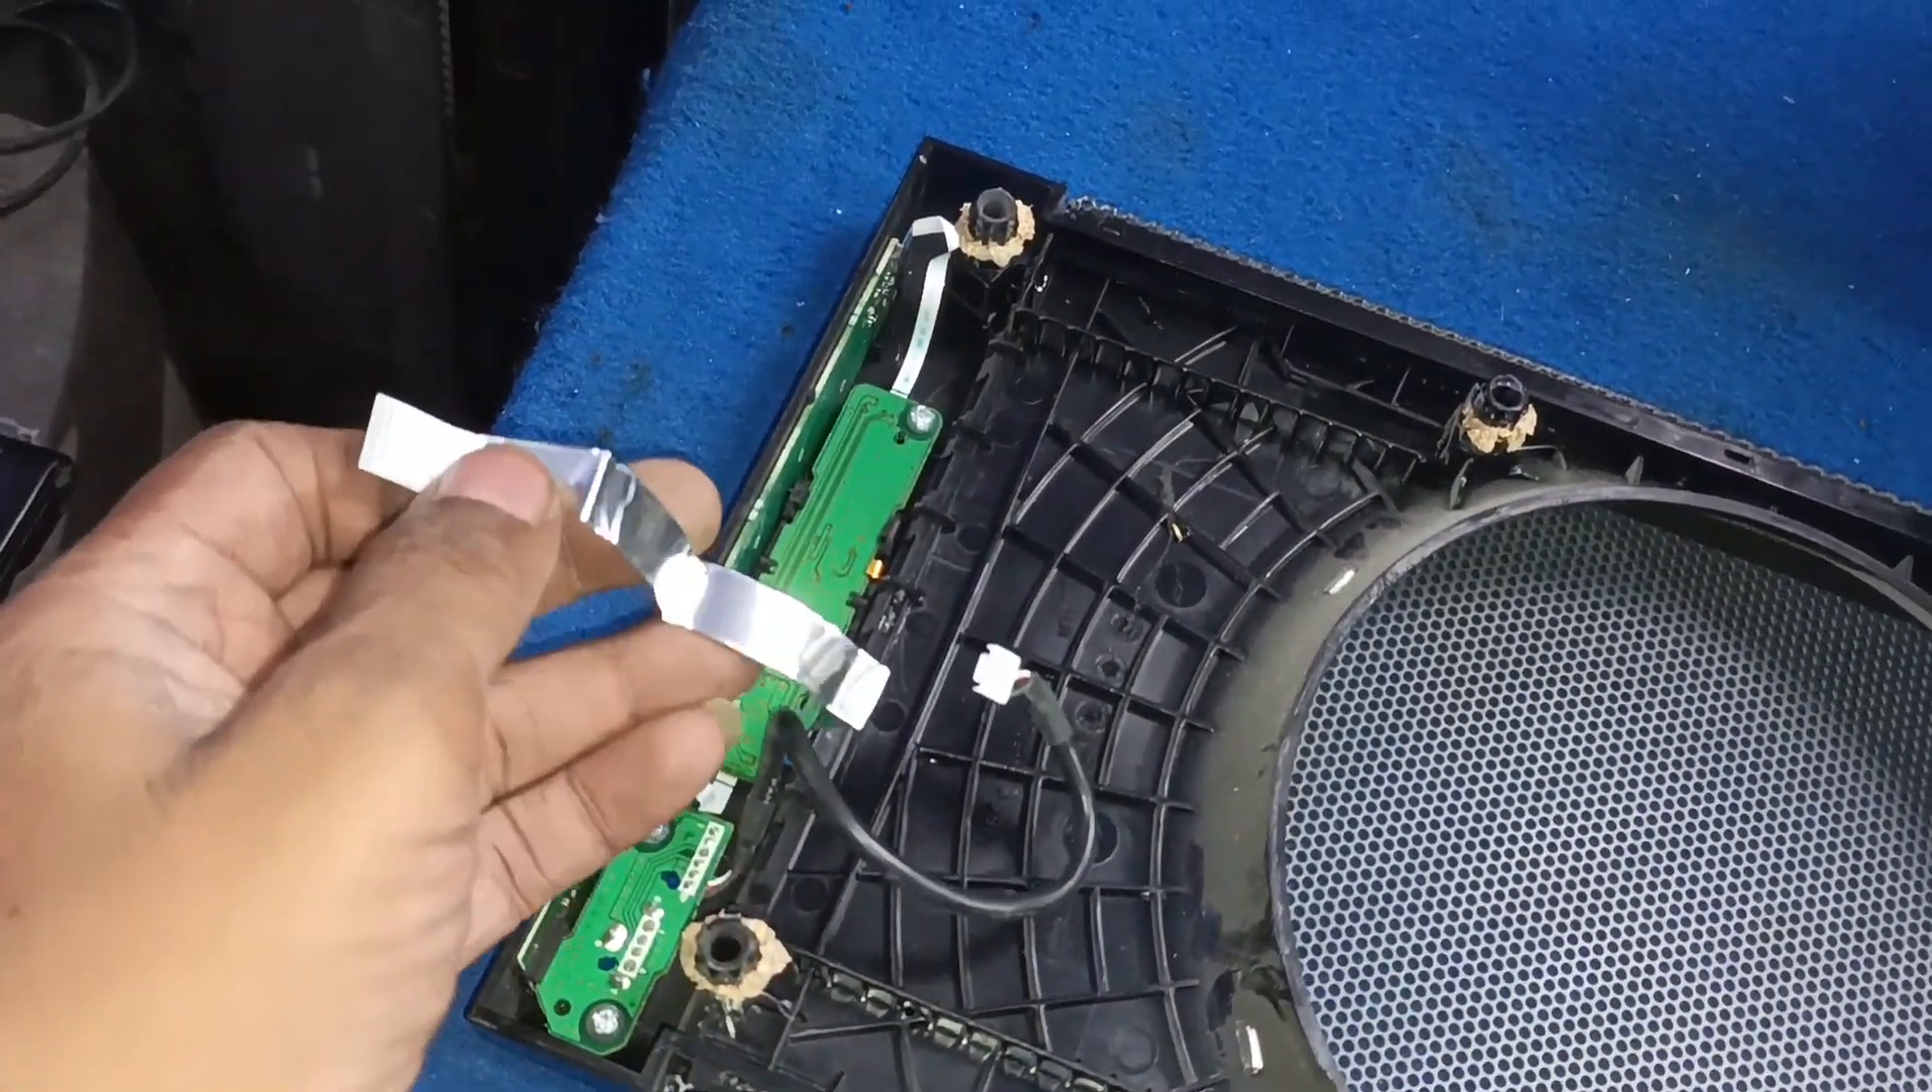यह हमारा front panel disconnect हो गया है।